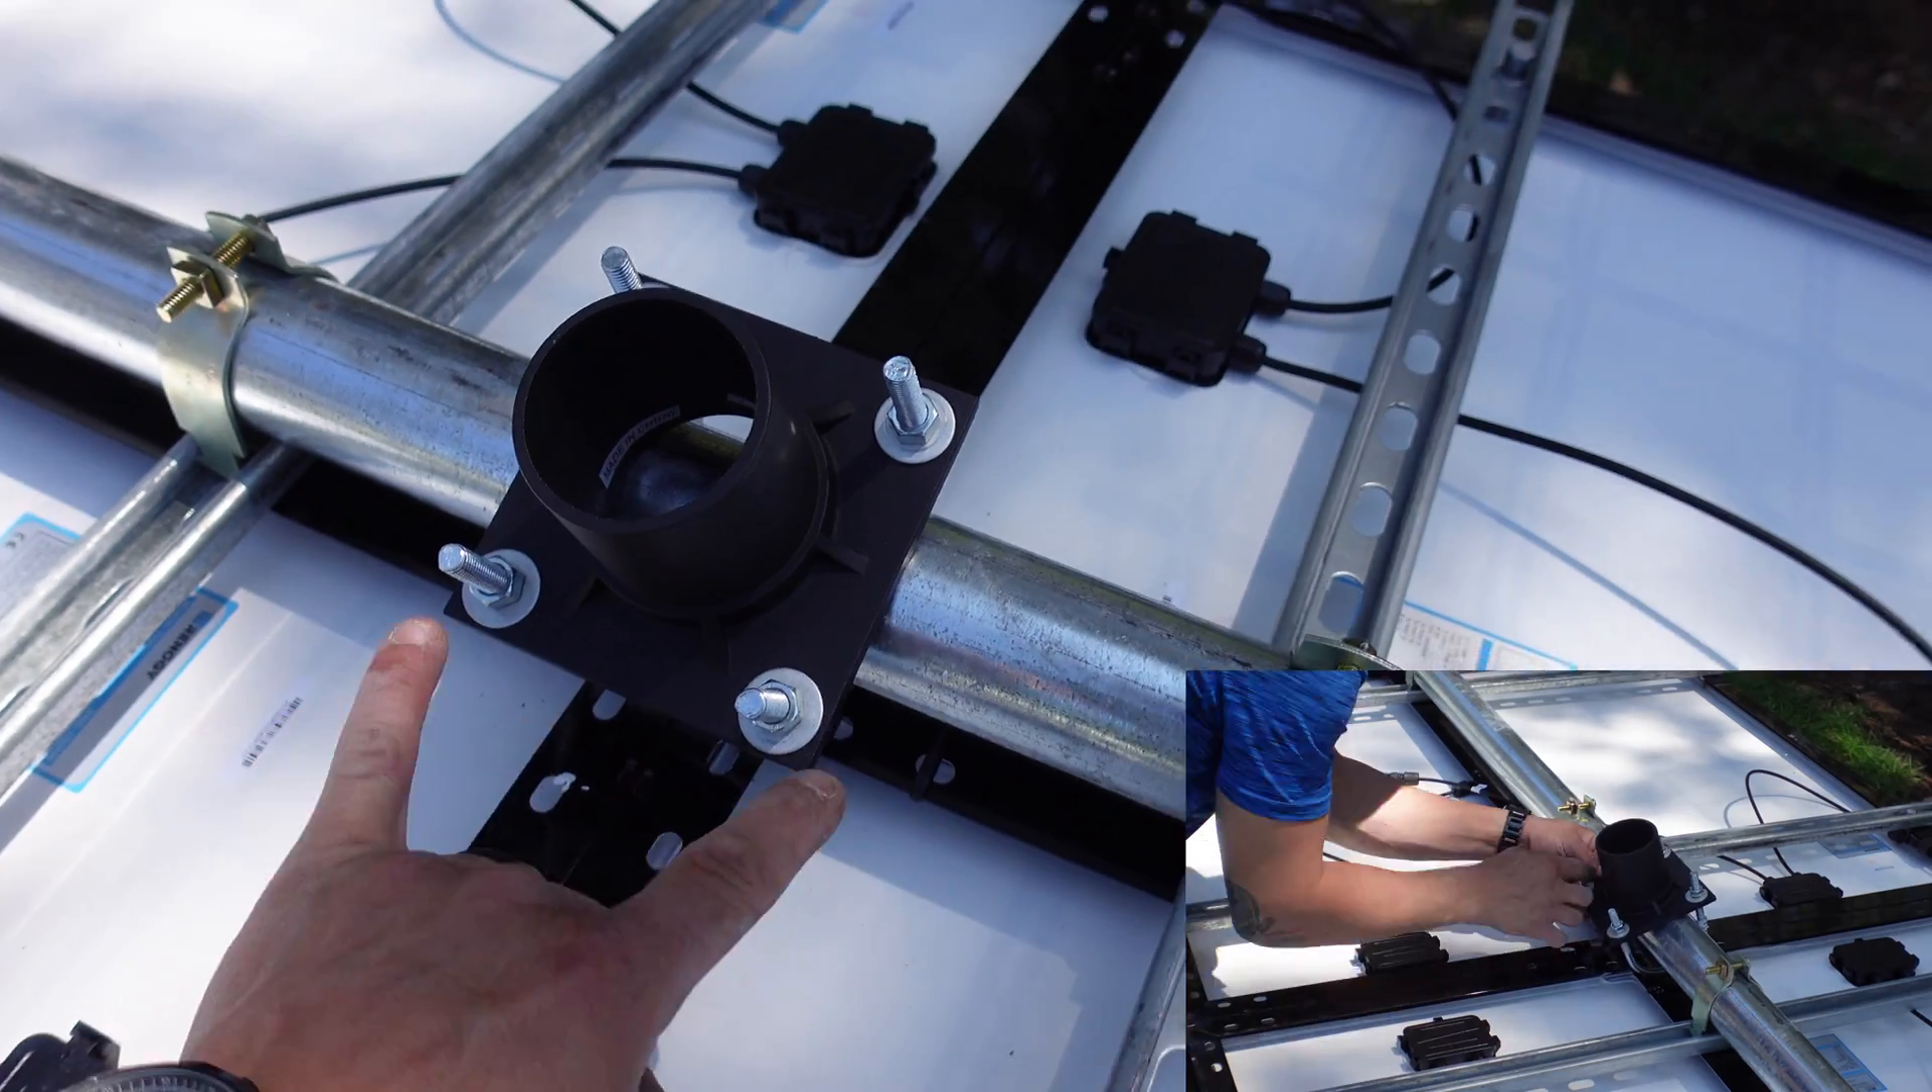We have one galvanized fence post straight across the middle with this uh circle by square with a couple u-bolts to hold it together.